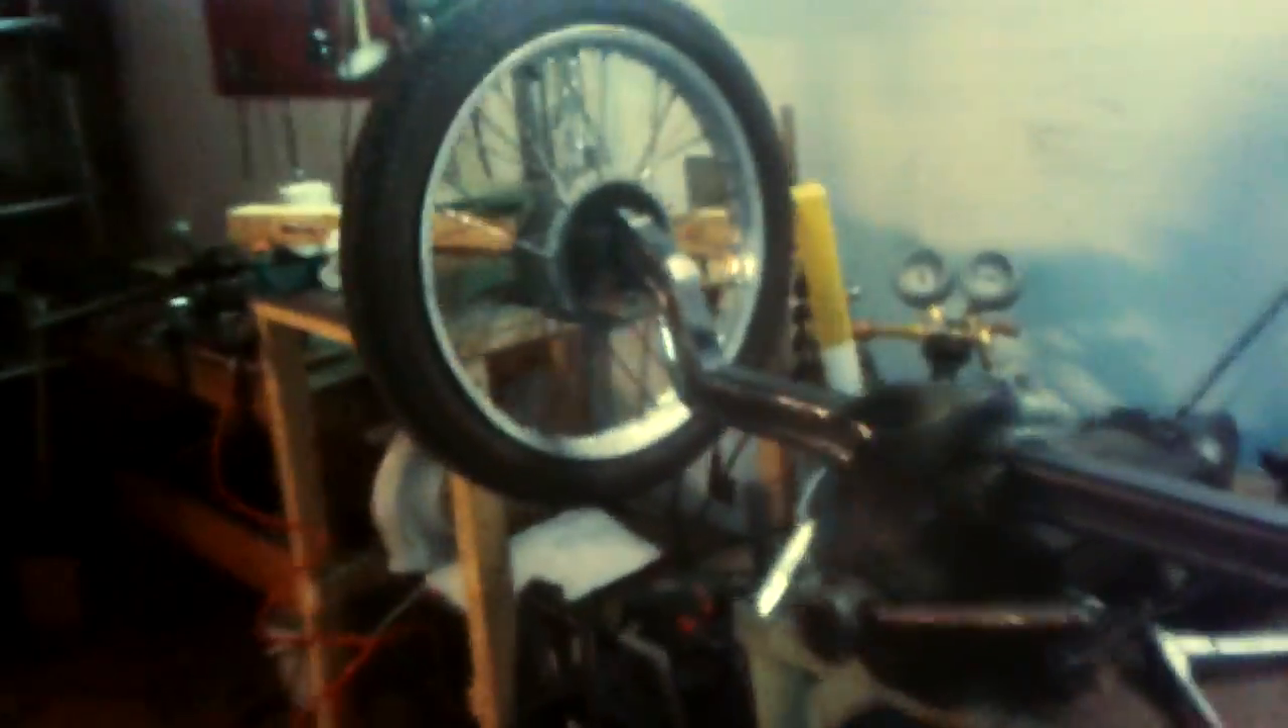So we have already one wheel mounted out there.